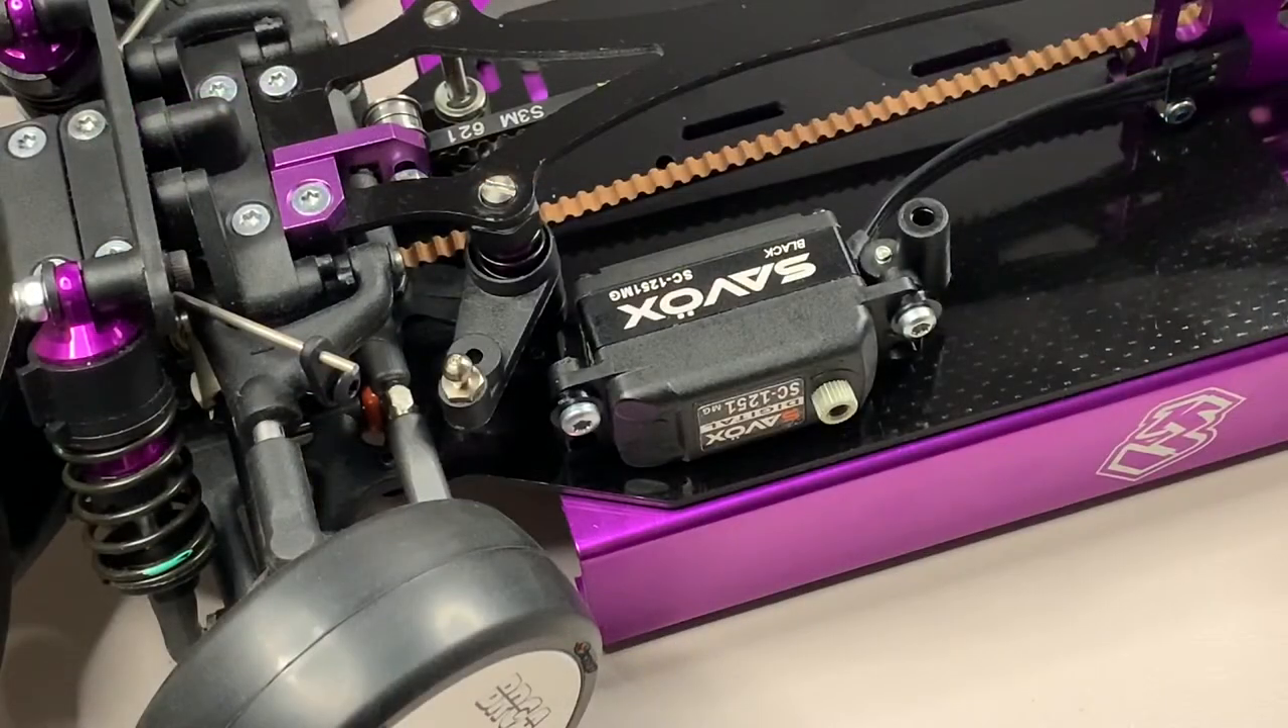There we go that's the servo in.